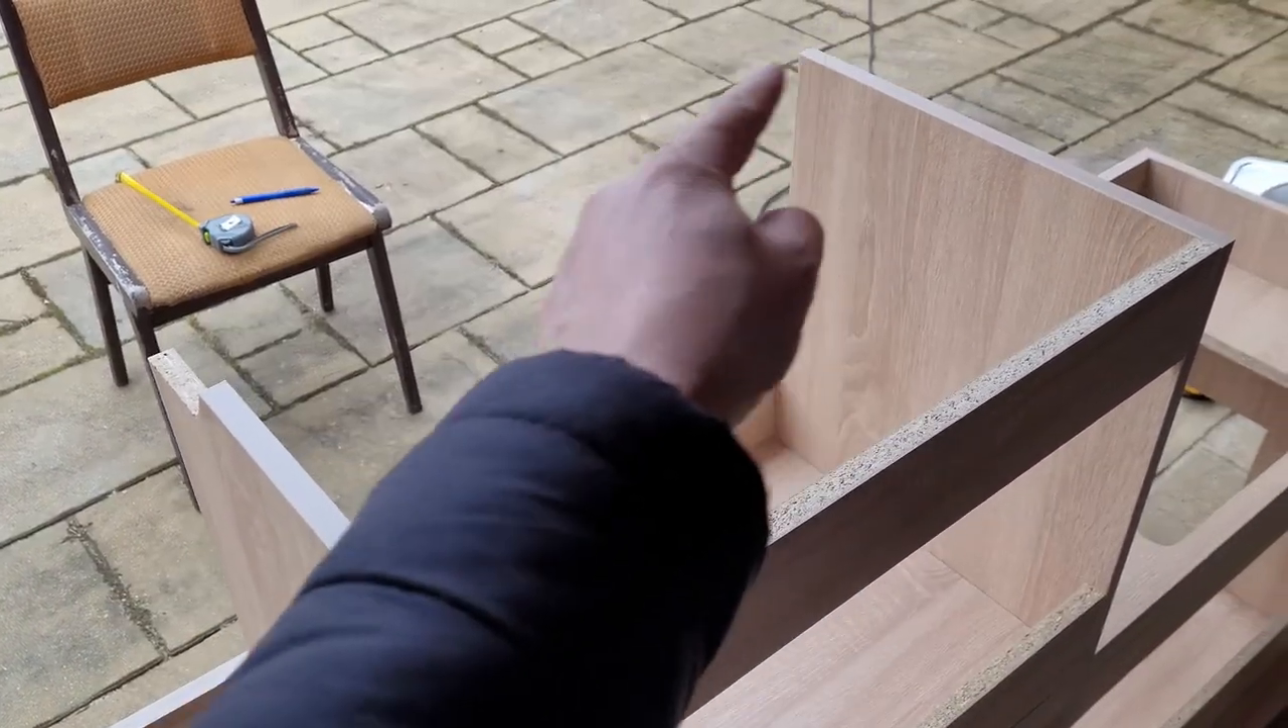Tutaj jeszcze na górę muszę dać deskę, ale oczywiście muszę ją wyciąć.